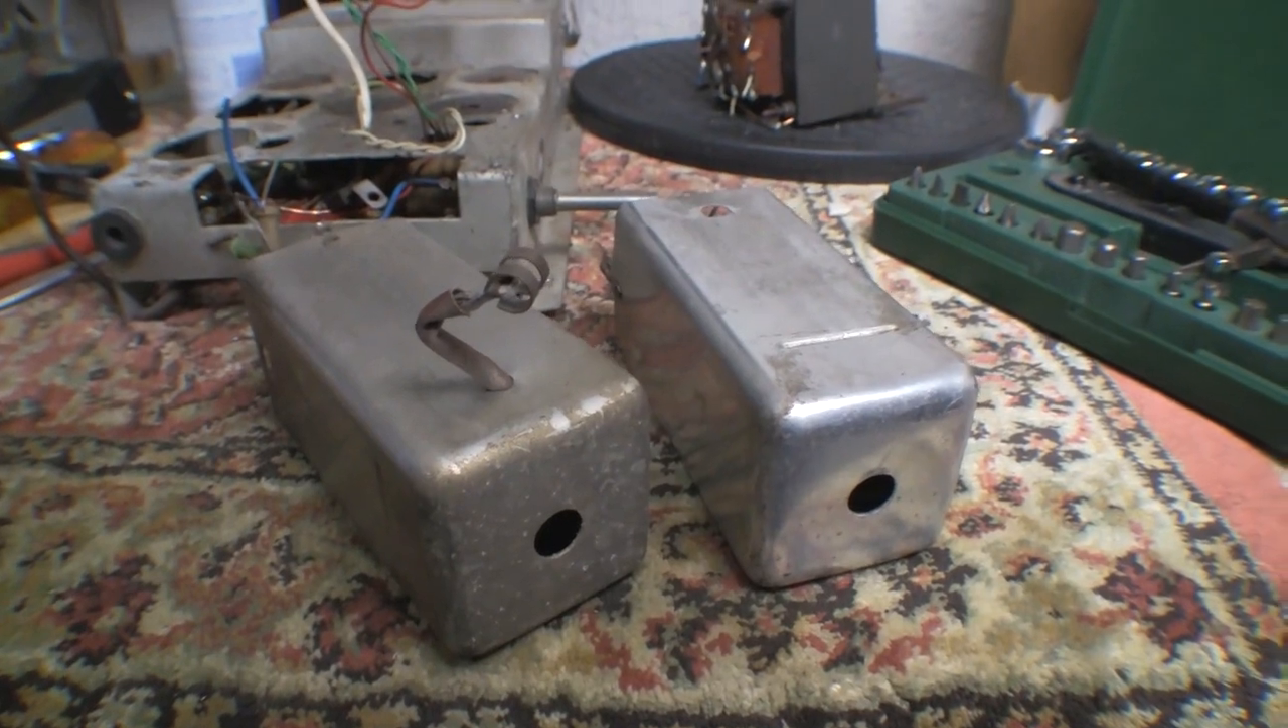And here we are with the two IF cans removed from the chassis and since they're both different there's no real problem with which one goes back where.